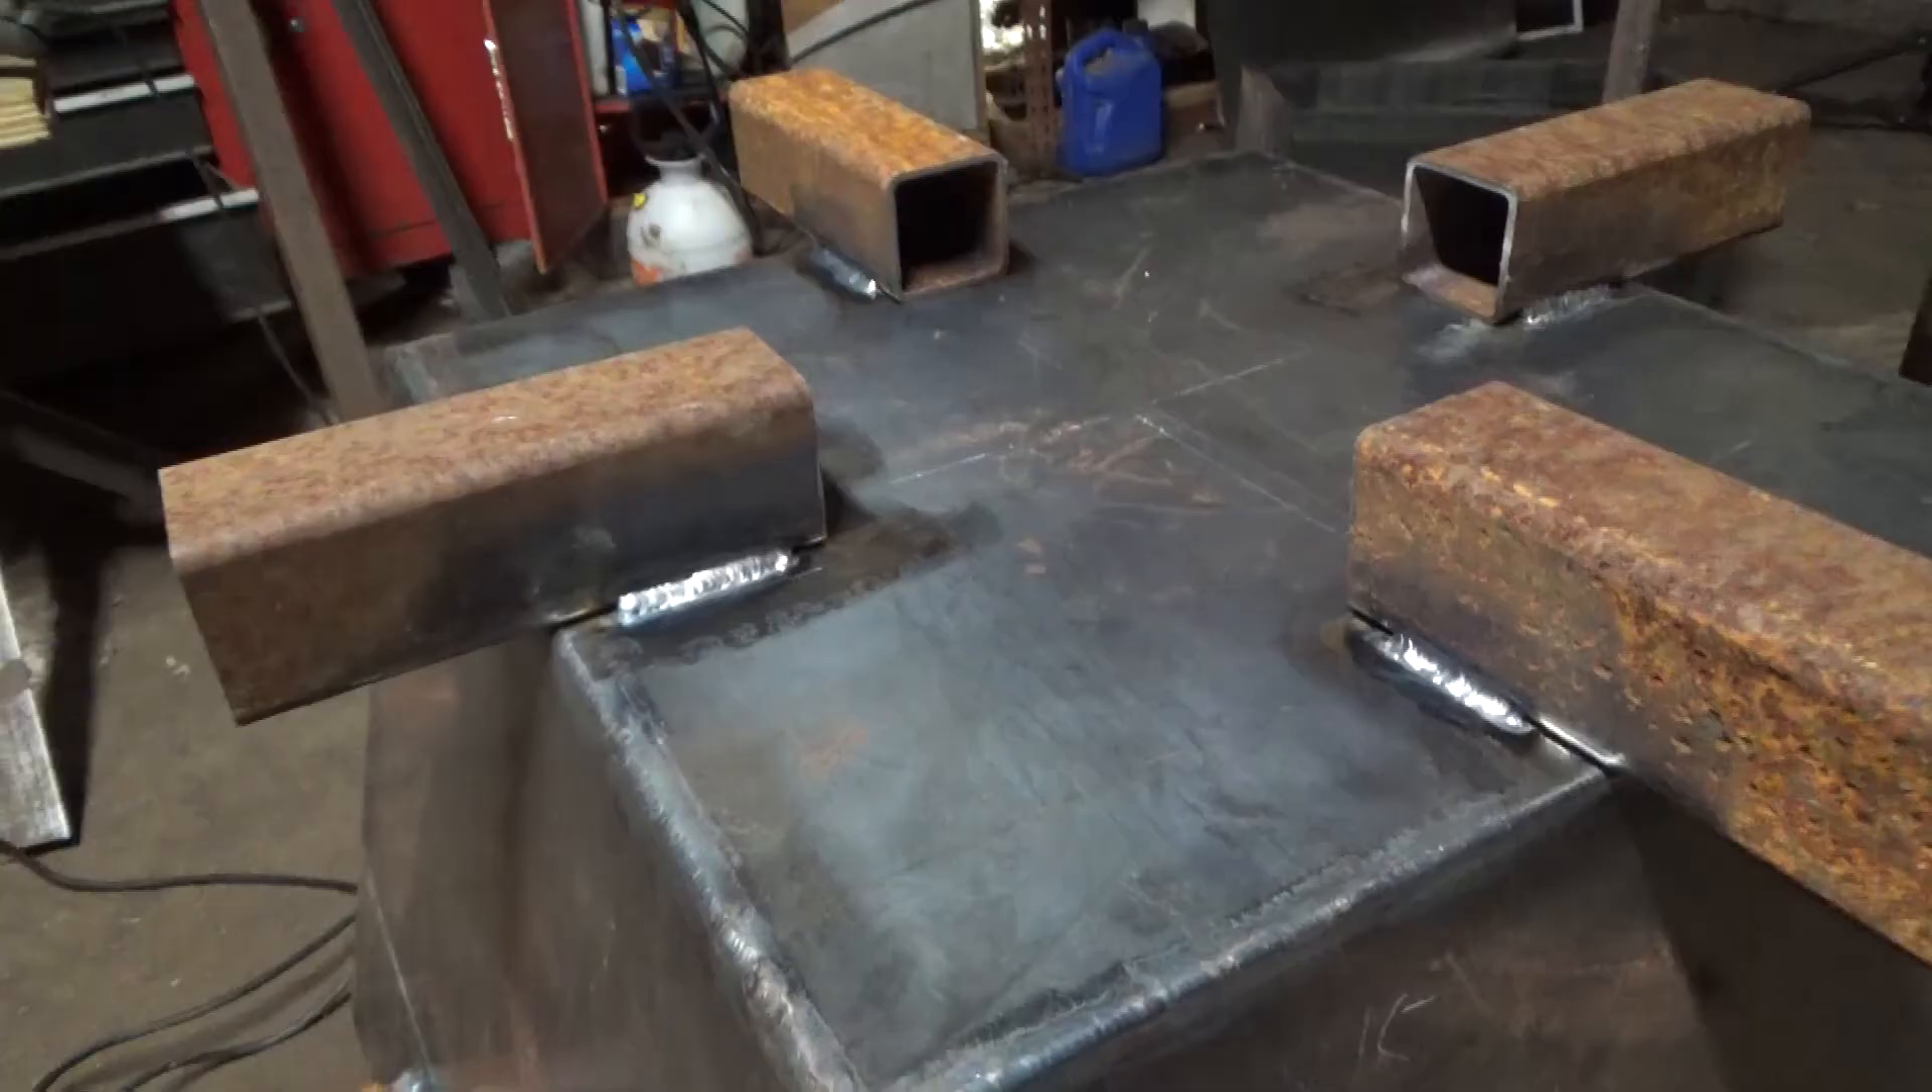All right i got my four legs welded on or spacers or whatever.